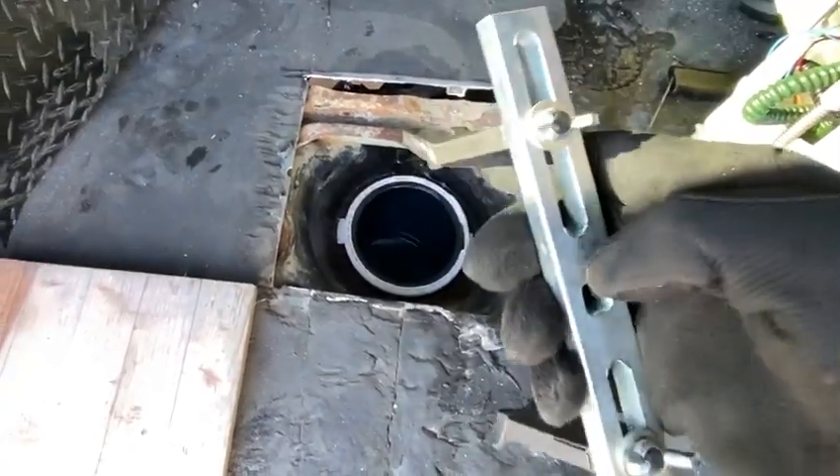Anyway I've got this adapter ring on now and it wasn't actually a case of clipping it down it was a case of twisting it into place.